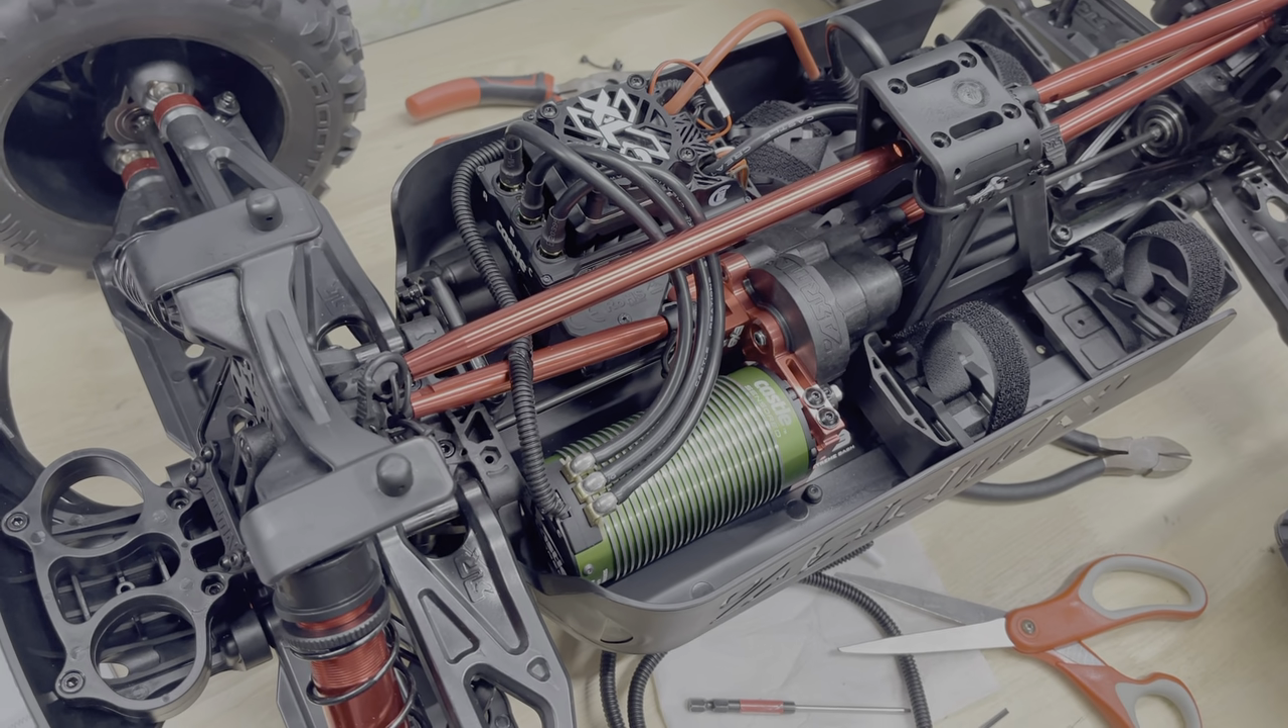I think with the motor in that completes this build.